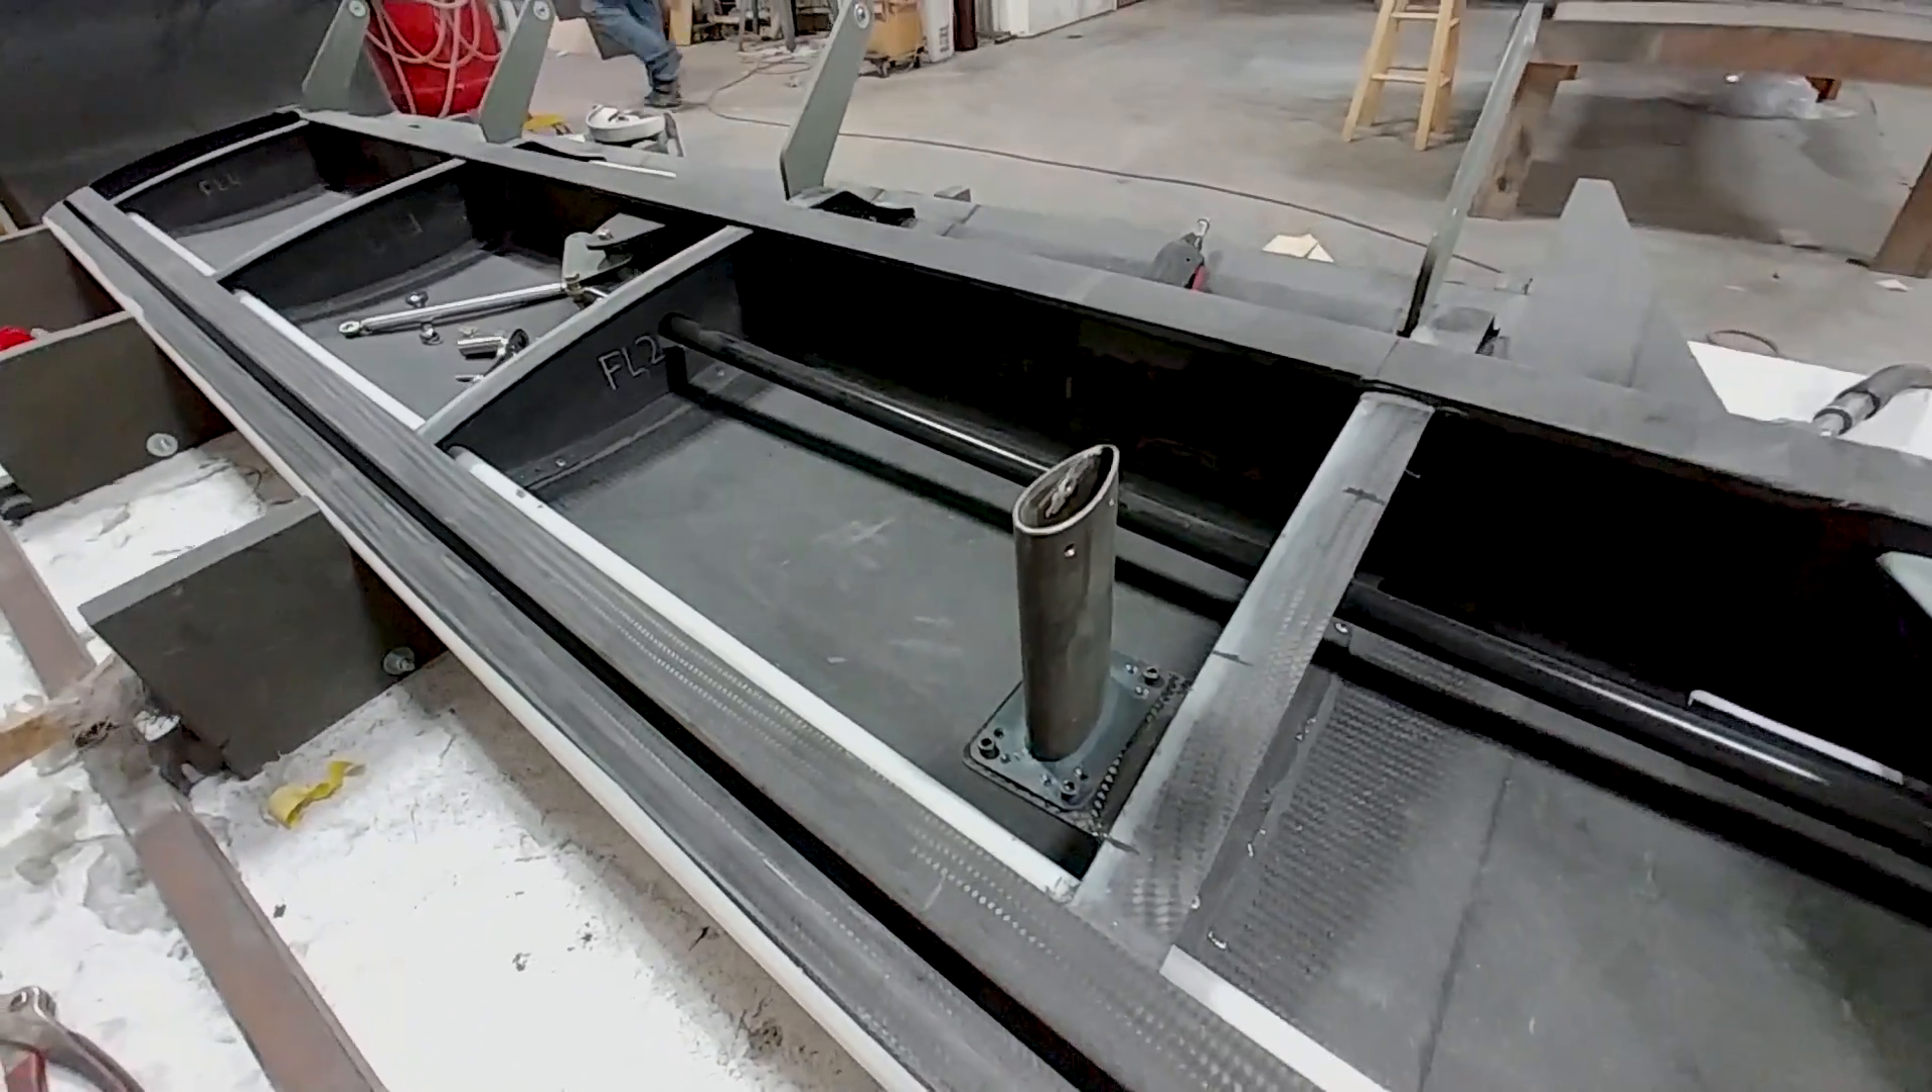There's the mounting there for the pitot tube you can see it just mounted to one of the ribs there on the bracket that we got.